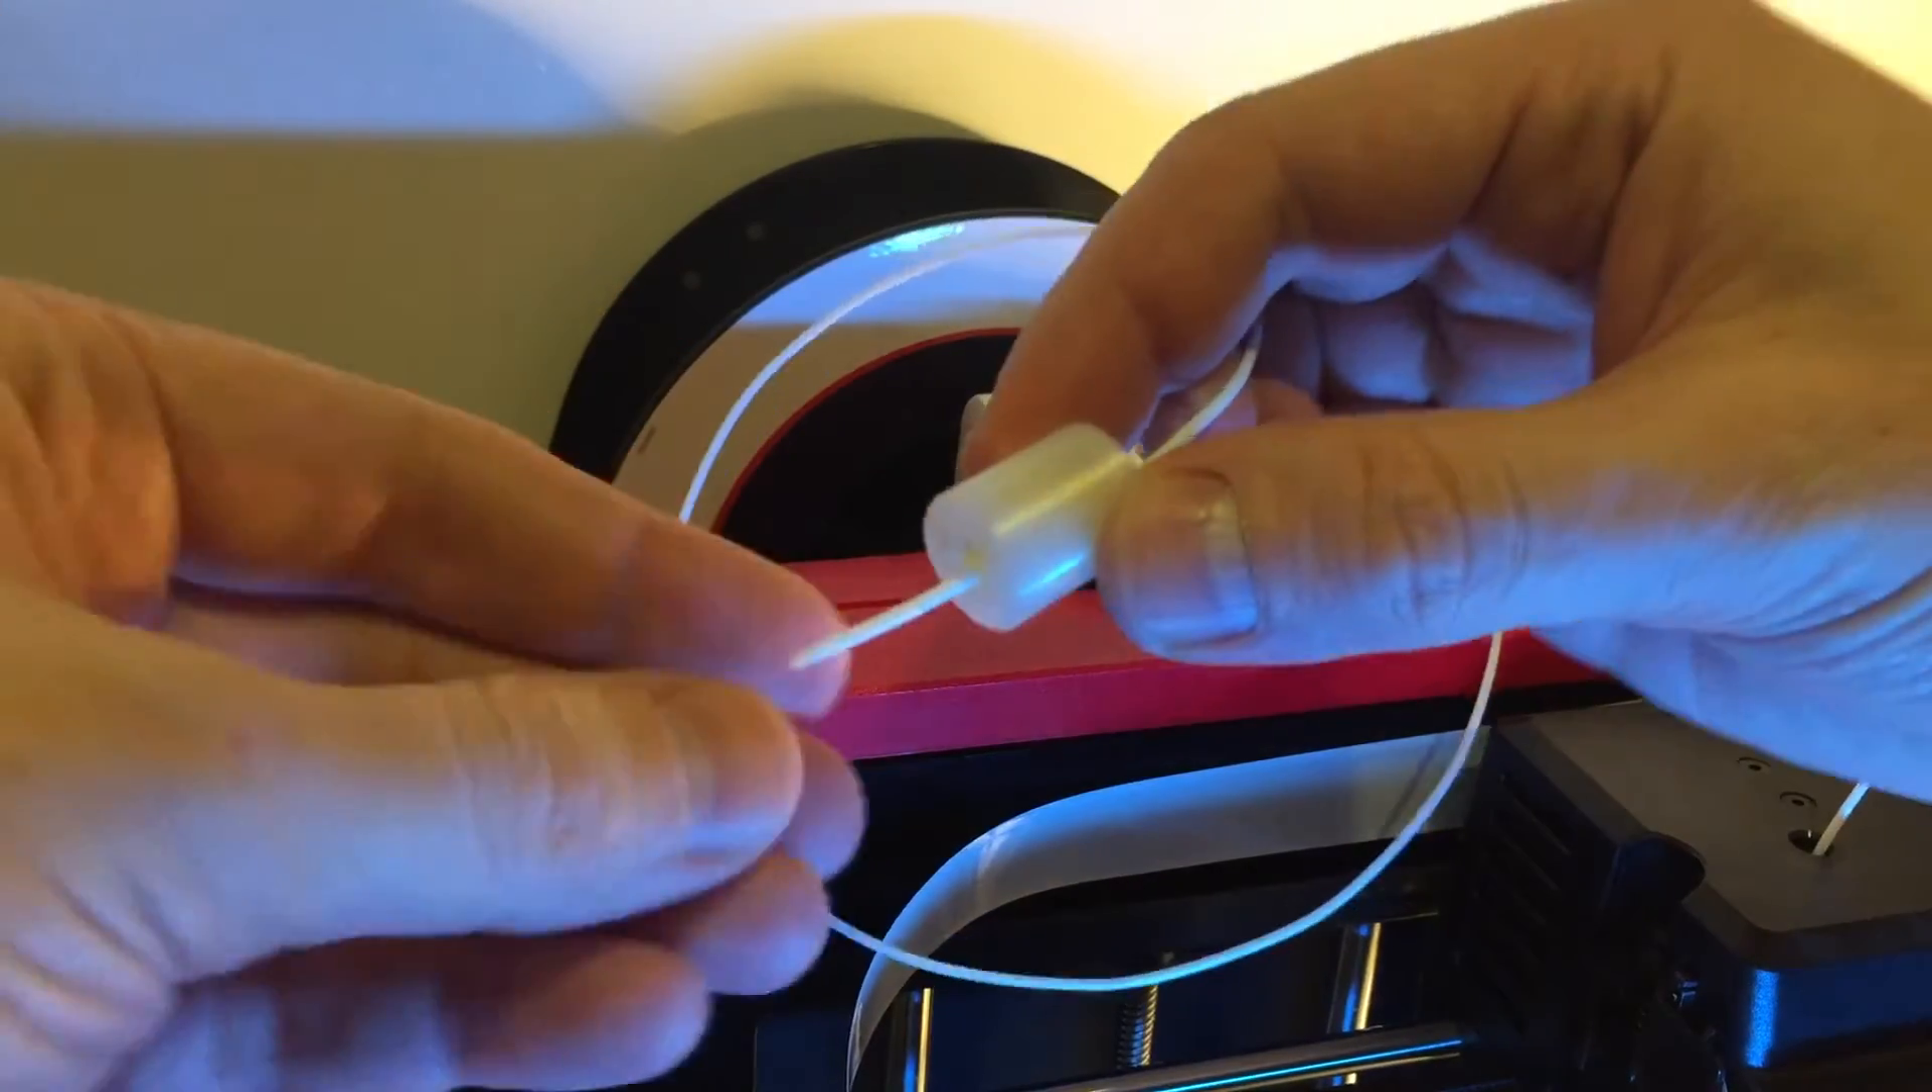So i've cut the filament end into a point and i've pushed it through a nice fresh piece of sponge now and that's going to come through it.